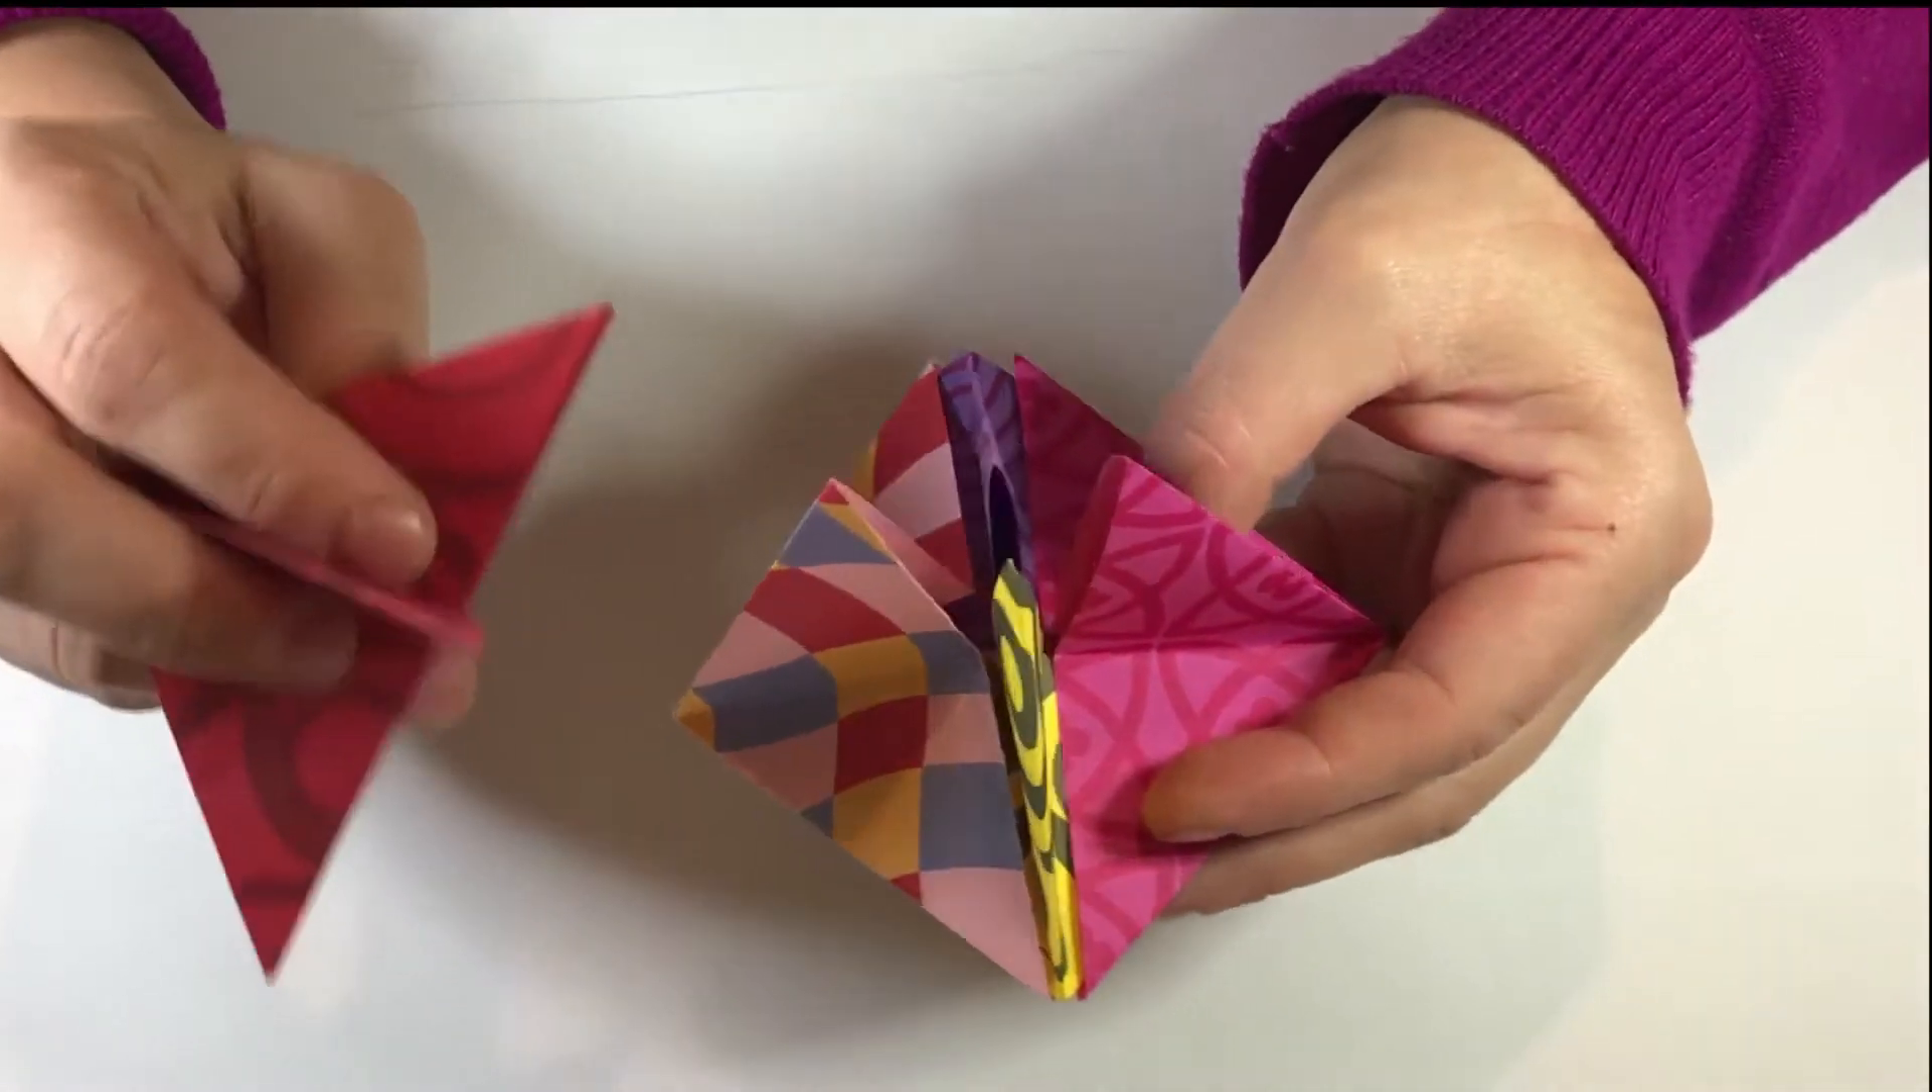Y me falta la última pieza, que está por aquí.